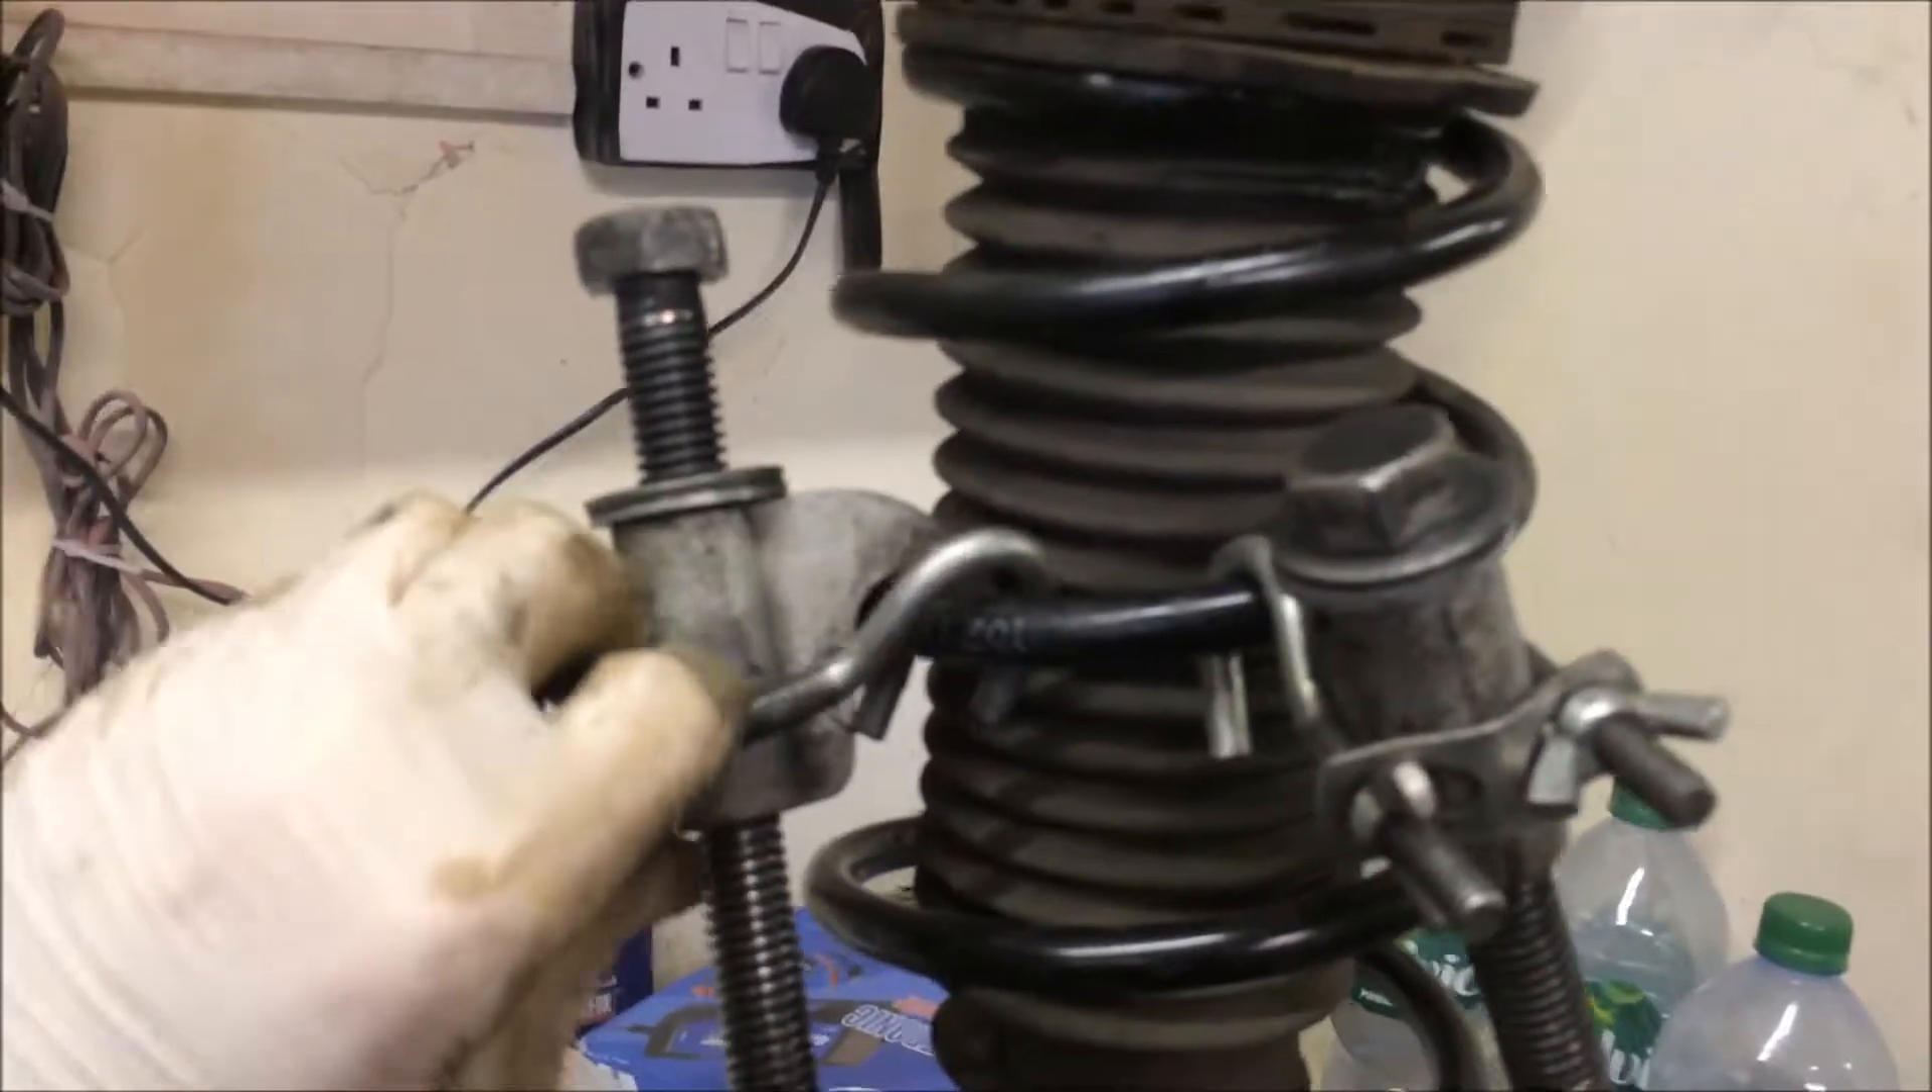So, new spring's all on, and it didn't fly off and hit me in the face, which is always a good thing.